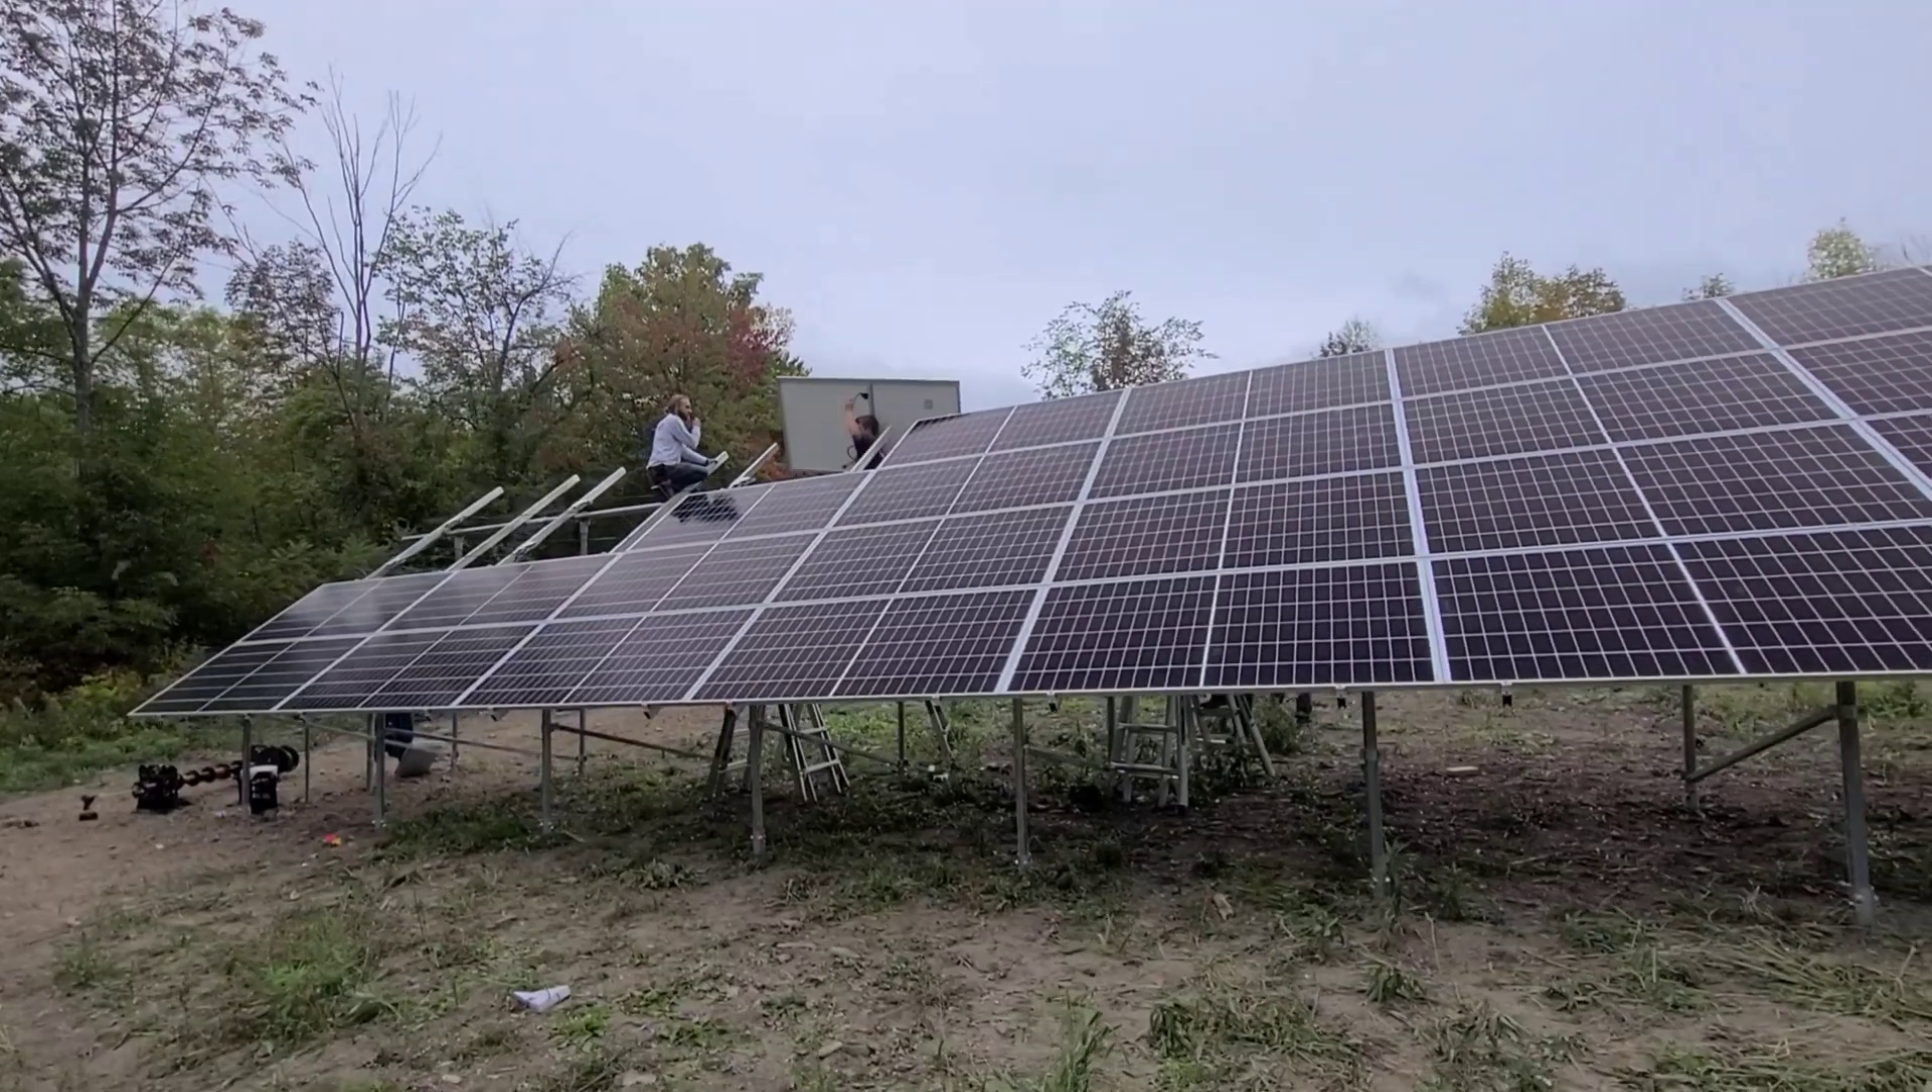So we're just finishing paneling this array here.